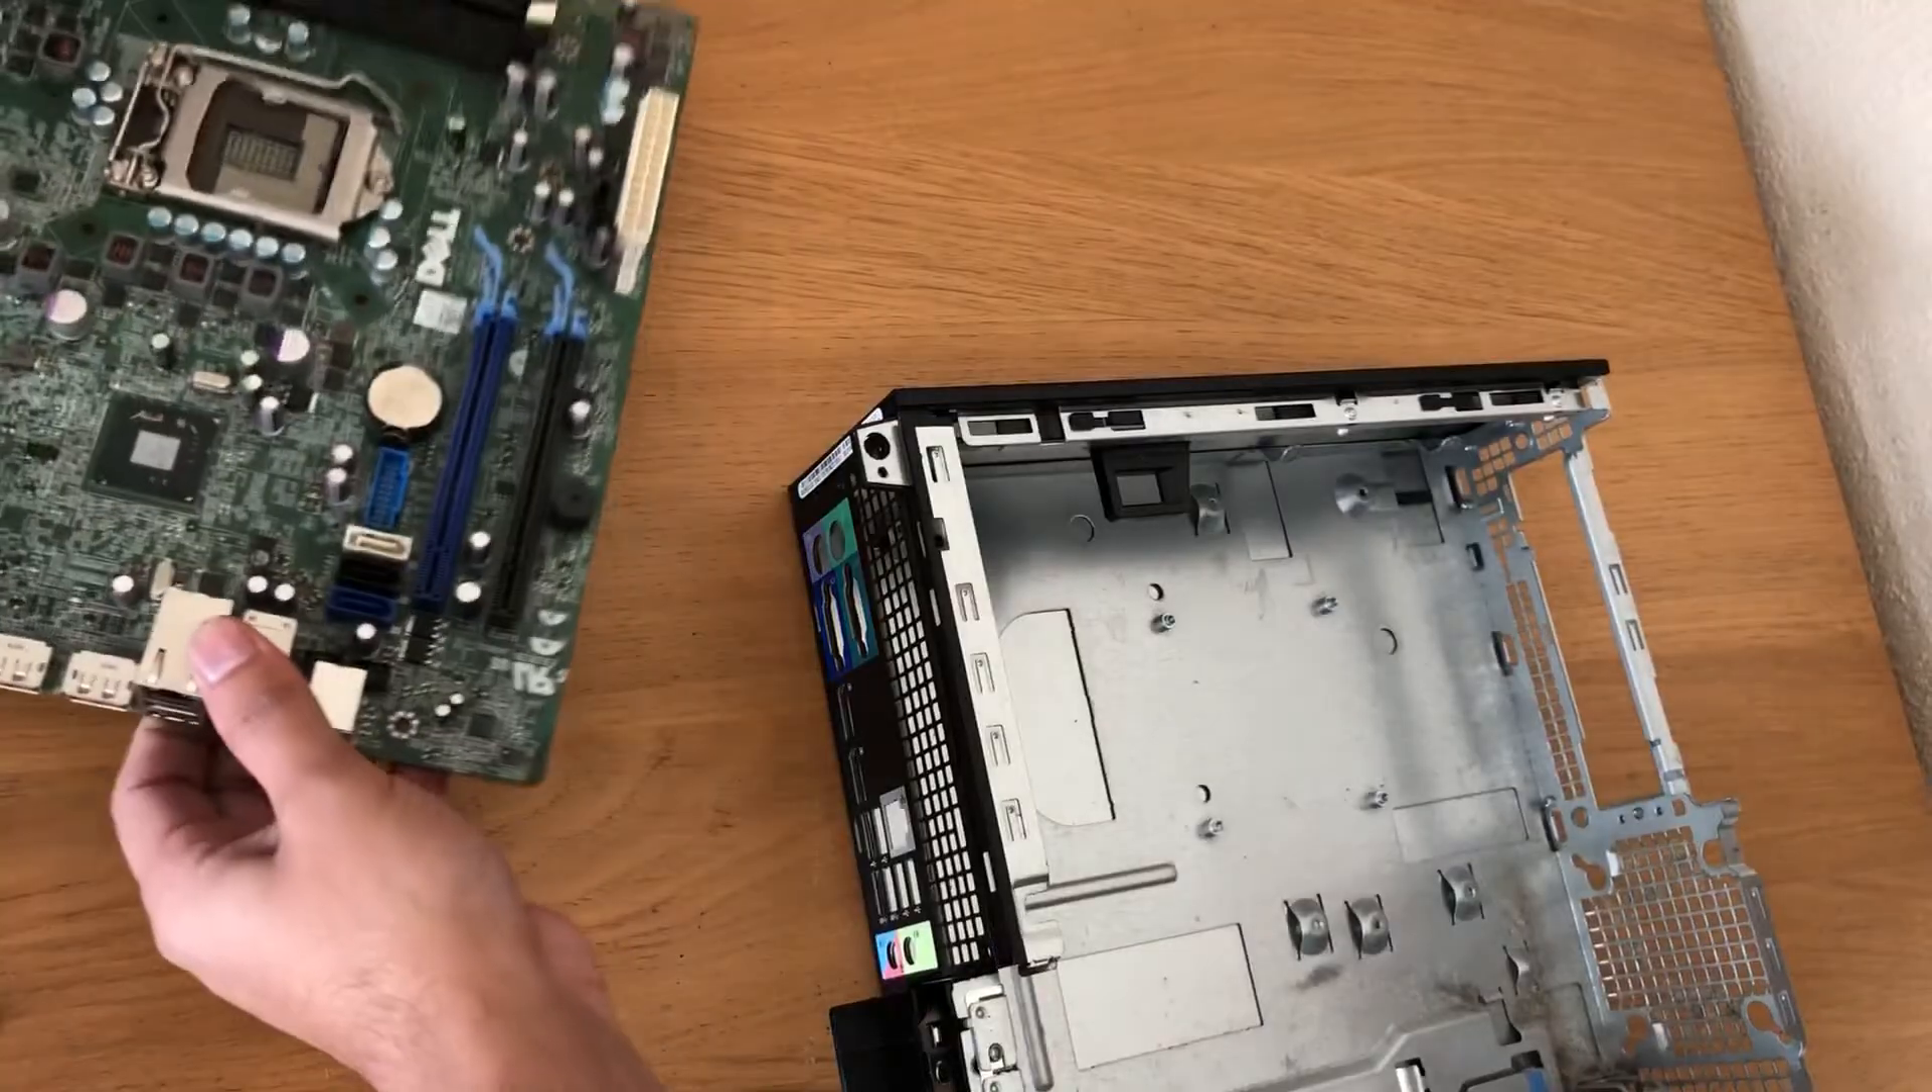There you go, the motherboard is out.